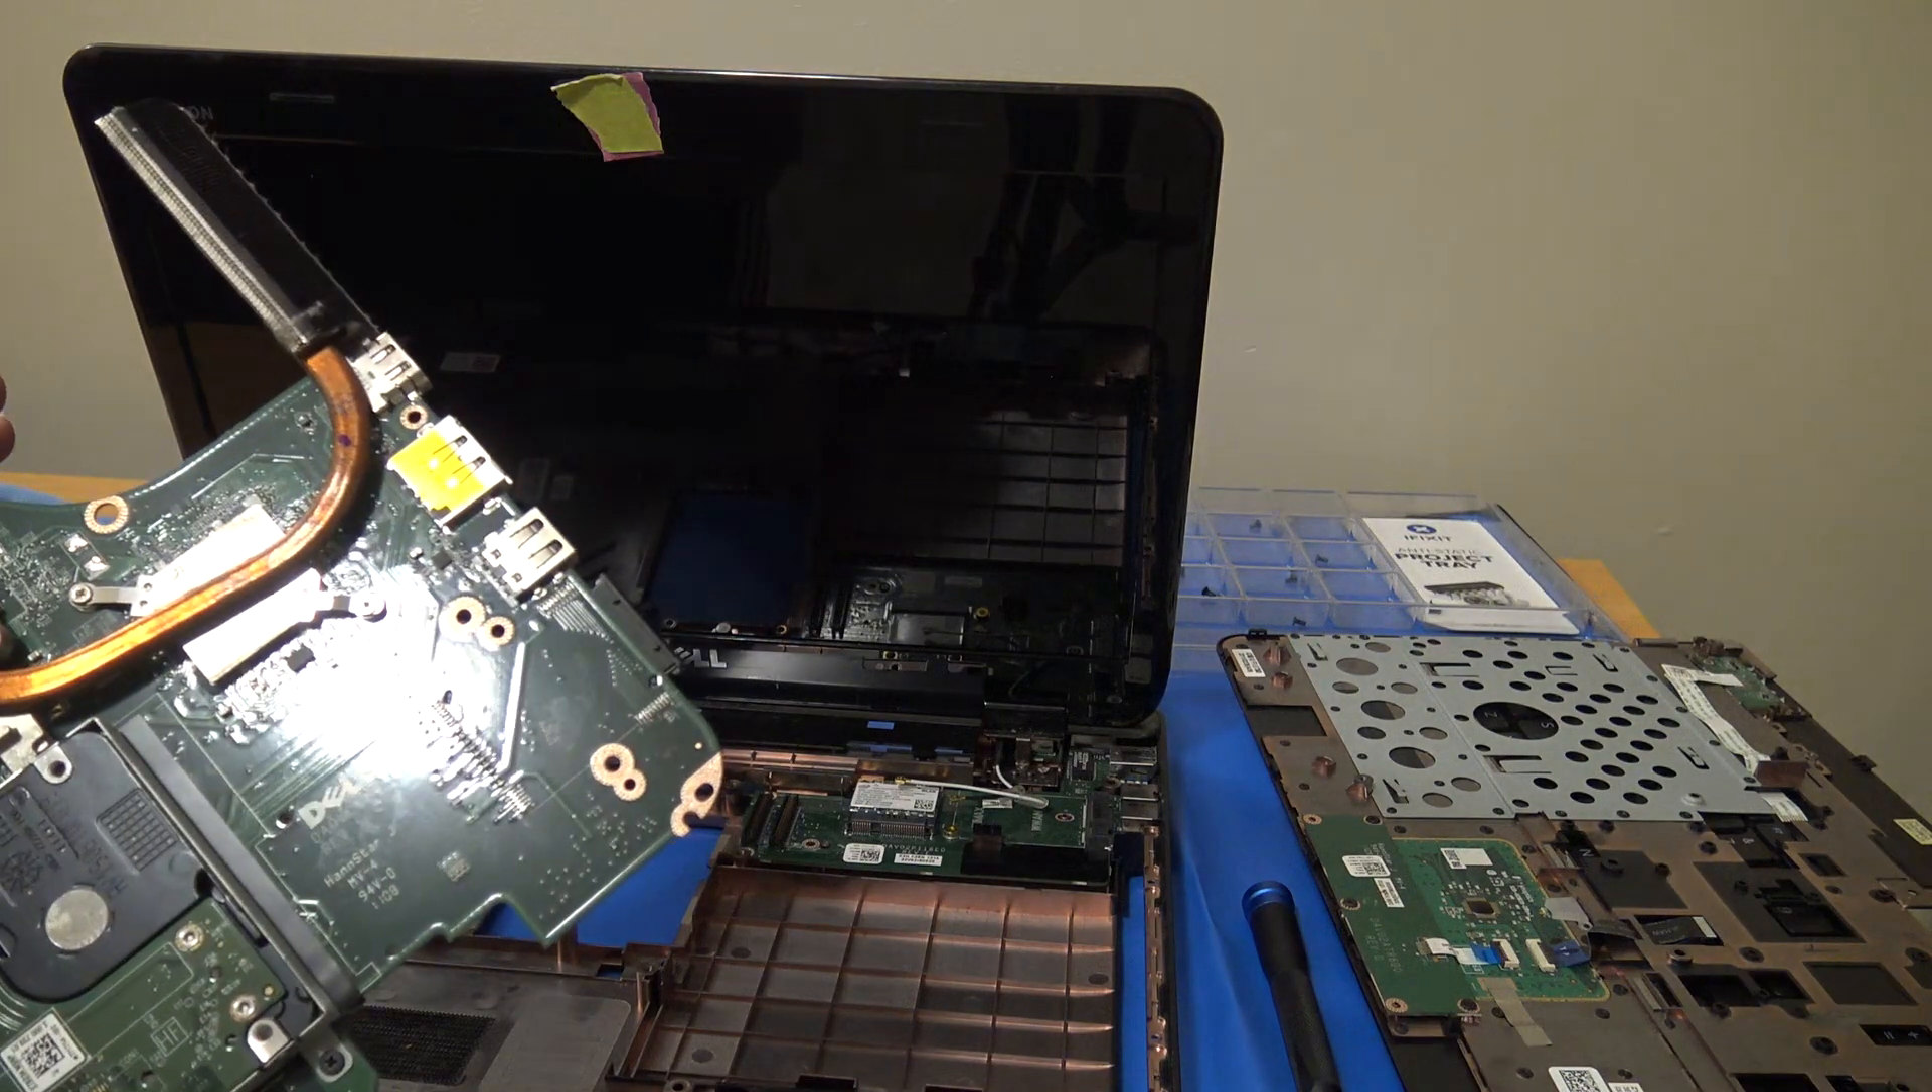All right, we got the main motherboard out now.